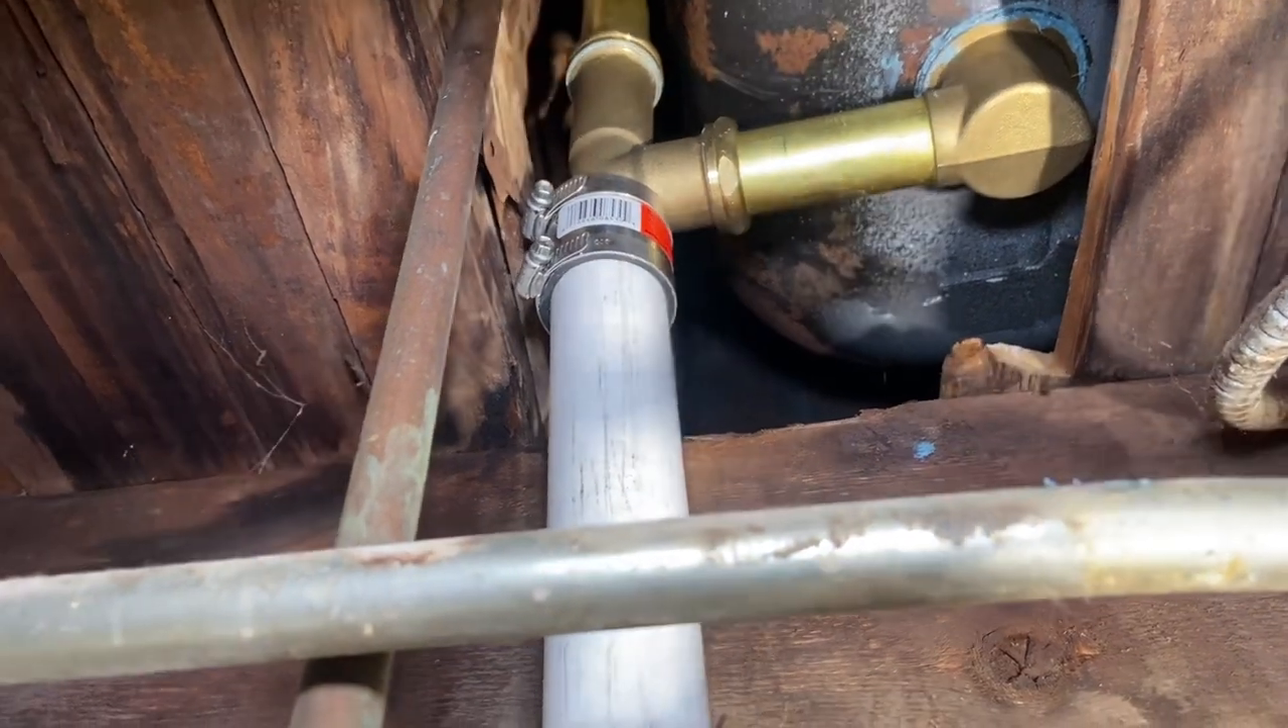And I ran a solid piece of PVC right up to the bottom of that T and that coupling you're looking at is what they call a CP 44.